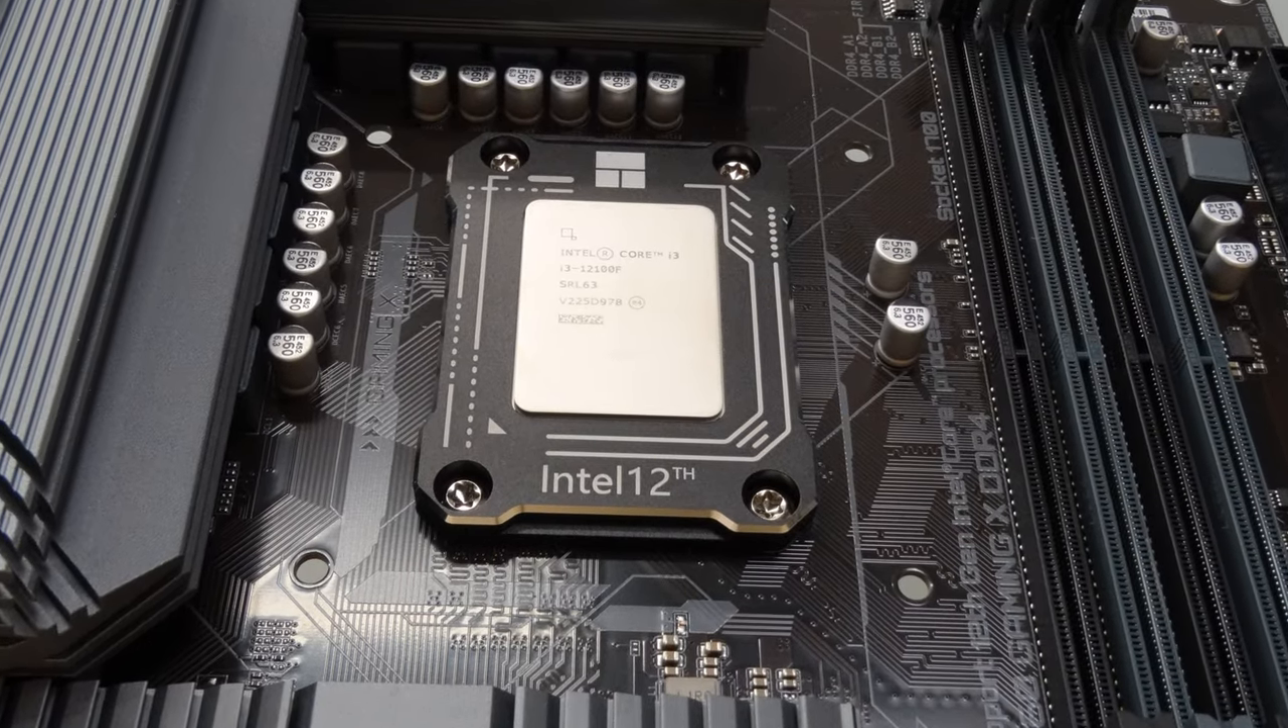Now that we've got our contact plate actually installed it's not looking too bad.